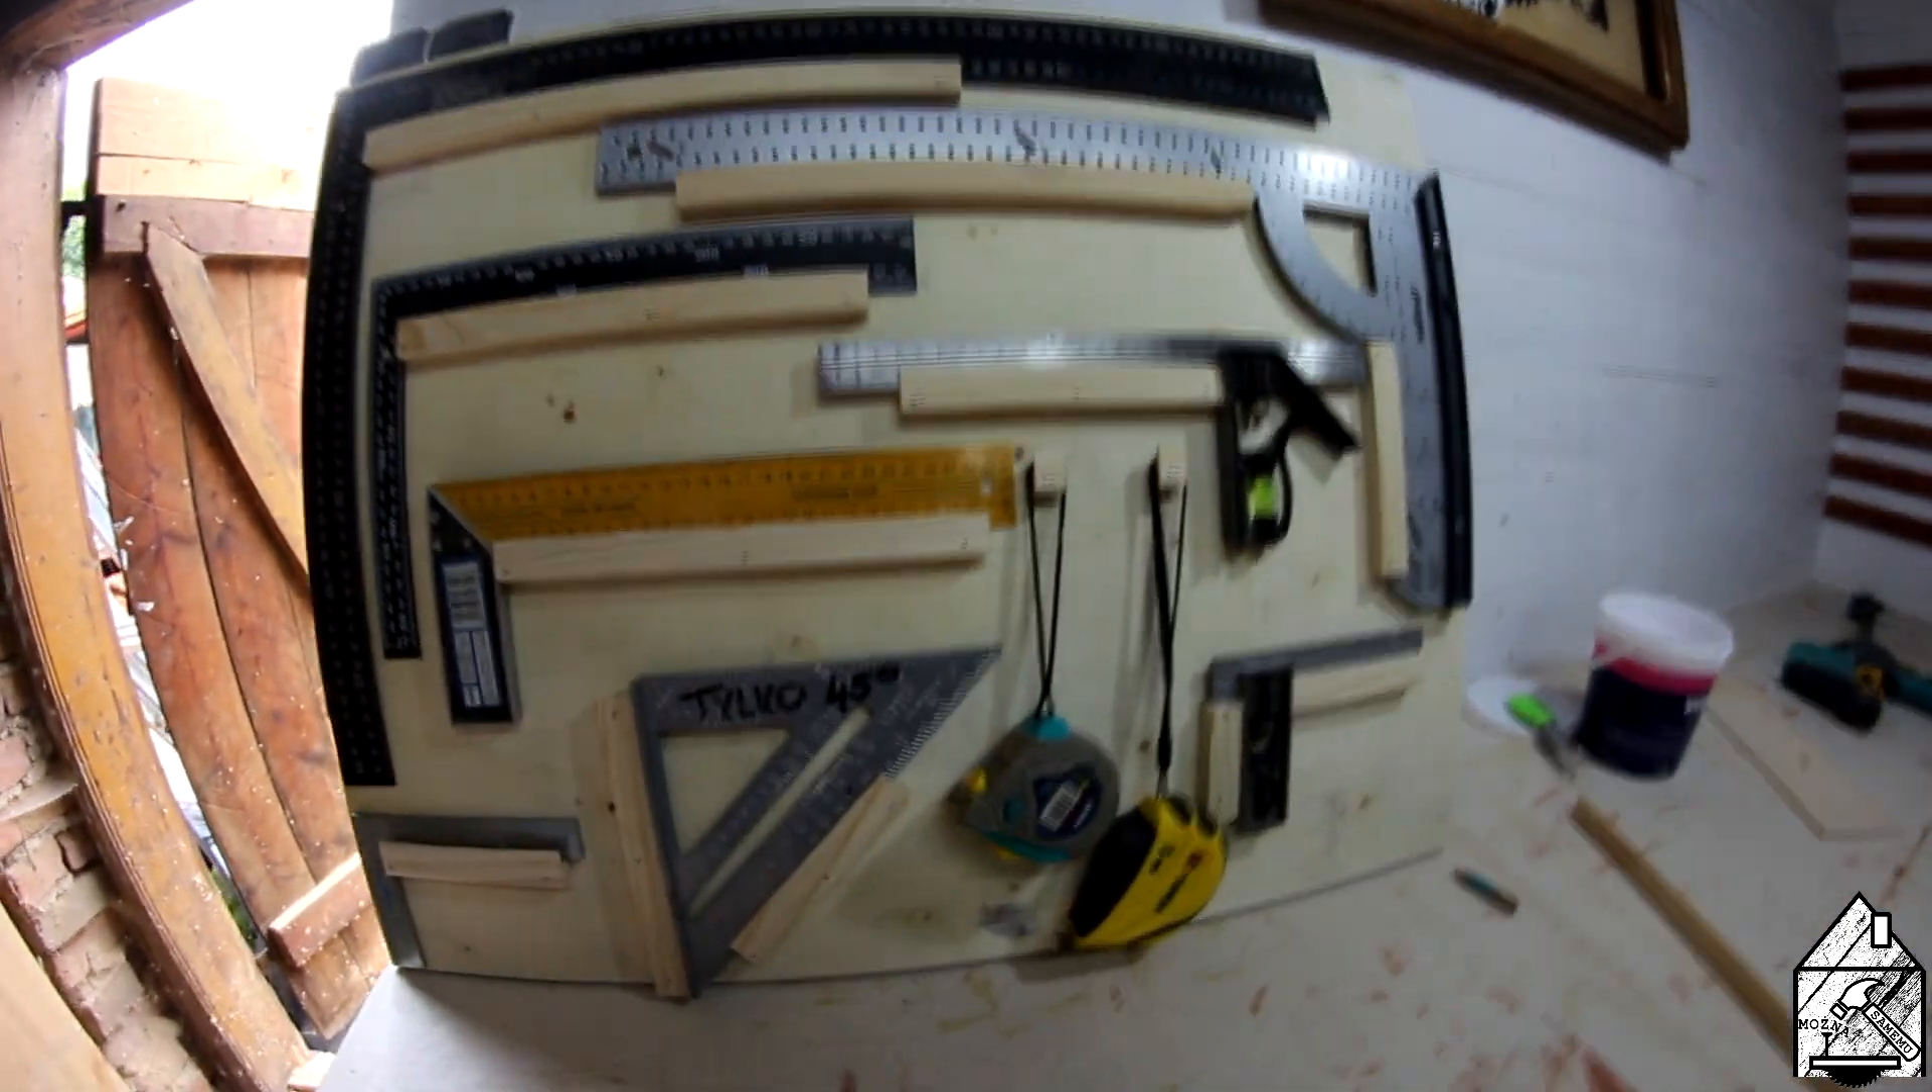Tutaj widzicie już, że kątowniki no wiszą, nic nie spada.